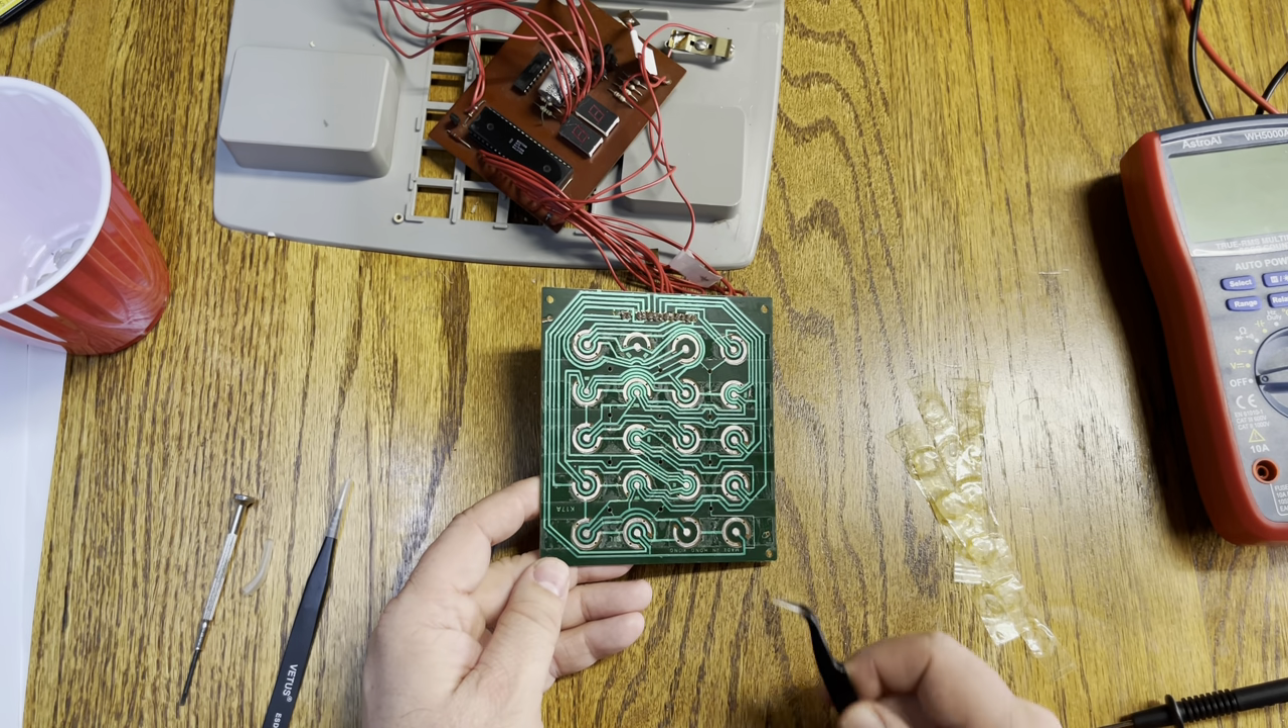I've gotten the tape and the push button tabs on top of each of these contact areas taken off.